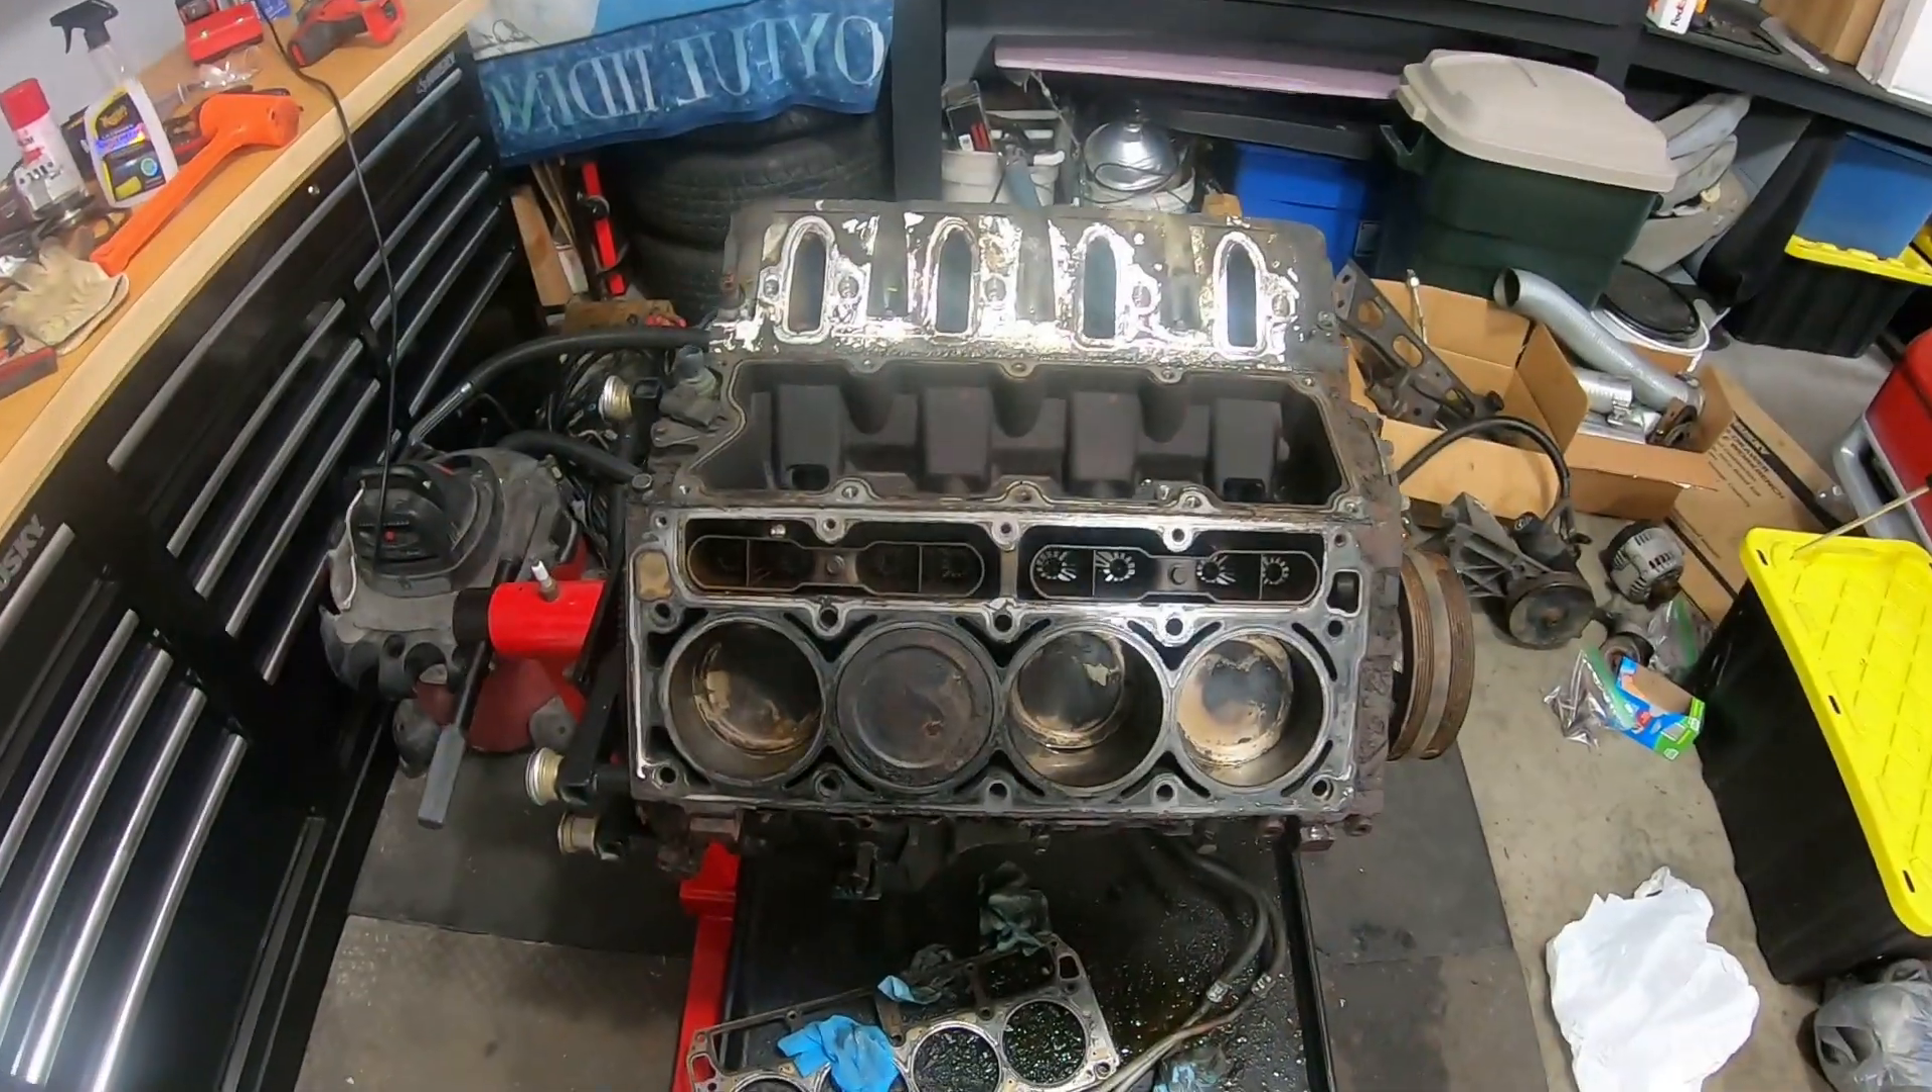So I got the first head off.